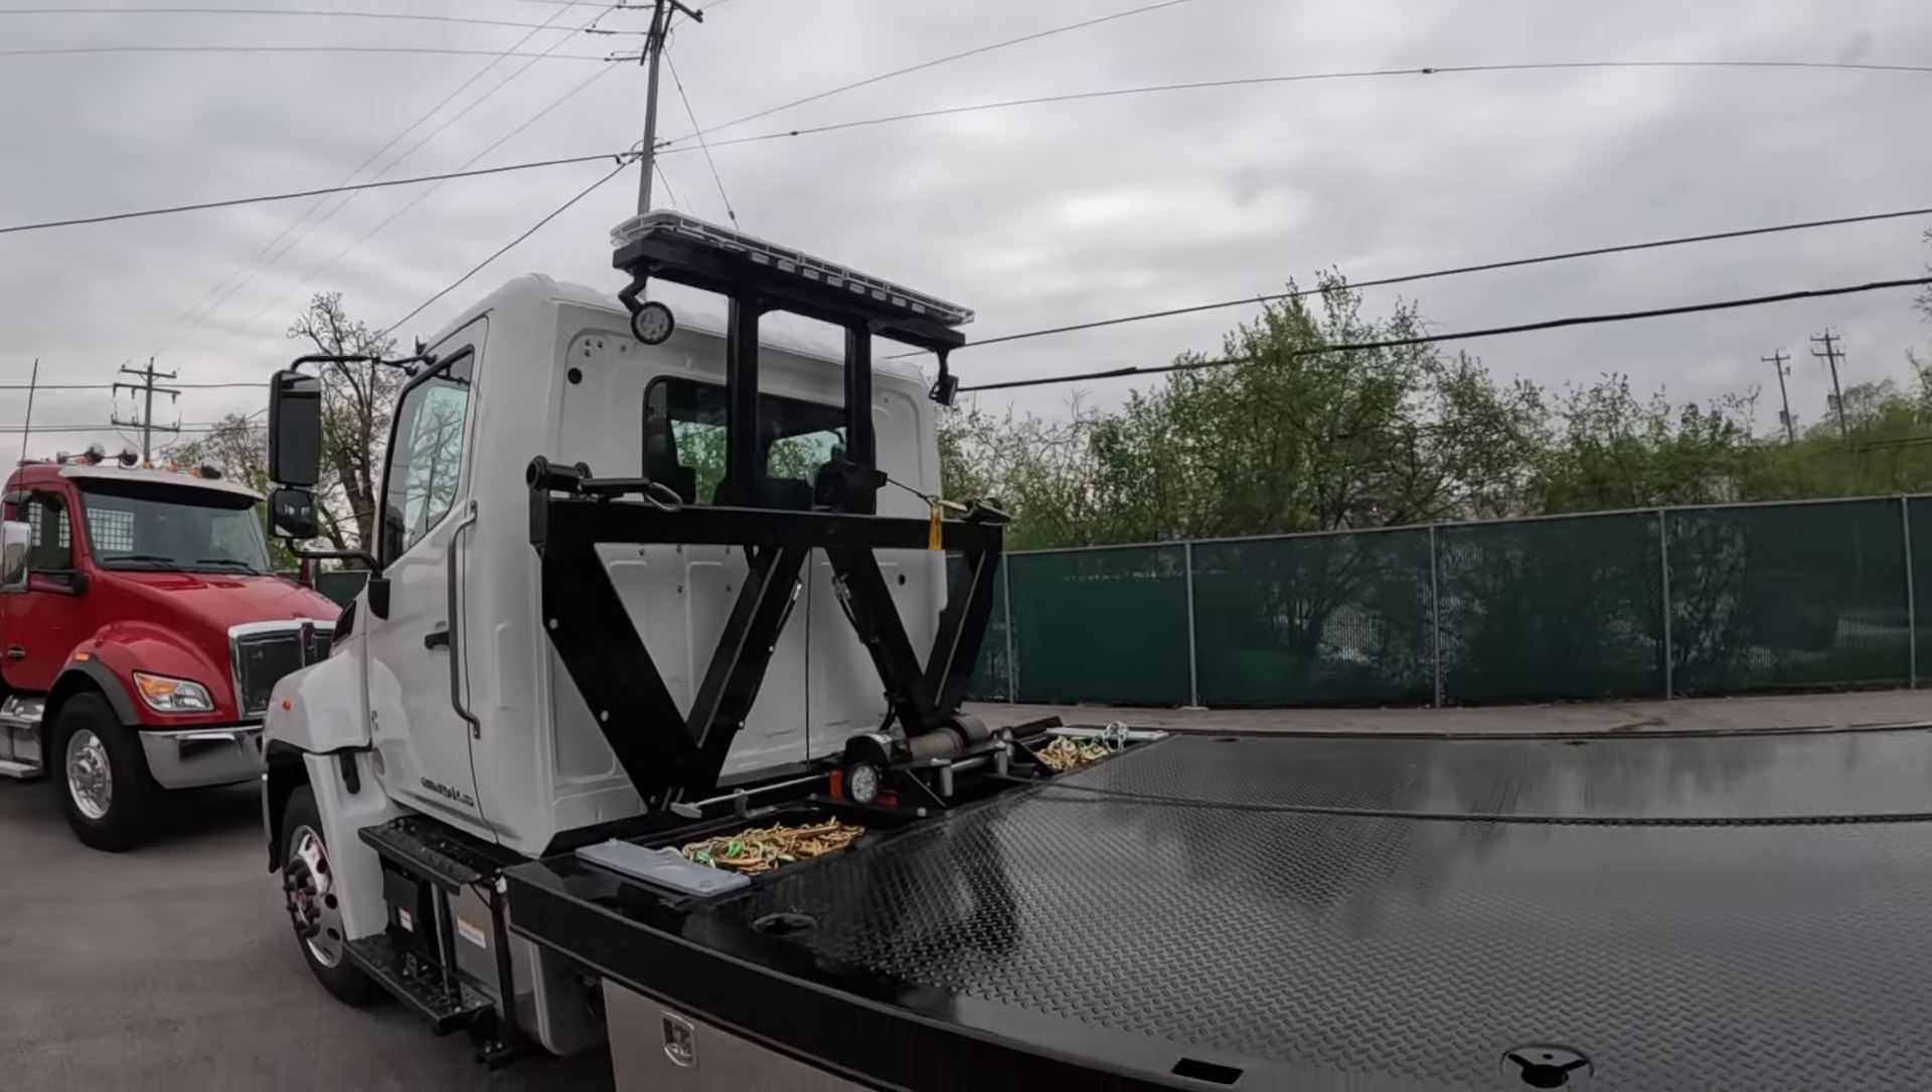They still need the stainless panel for the back here of the headache rack.